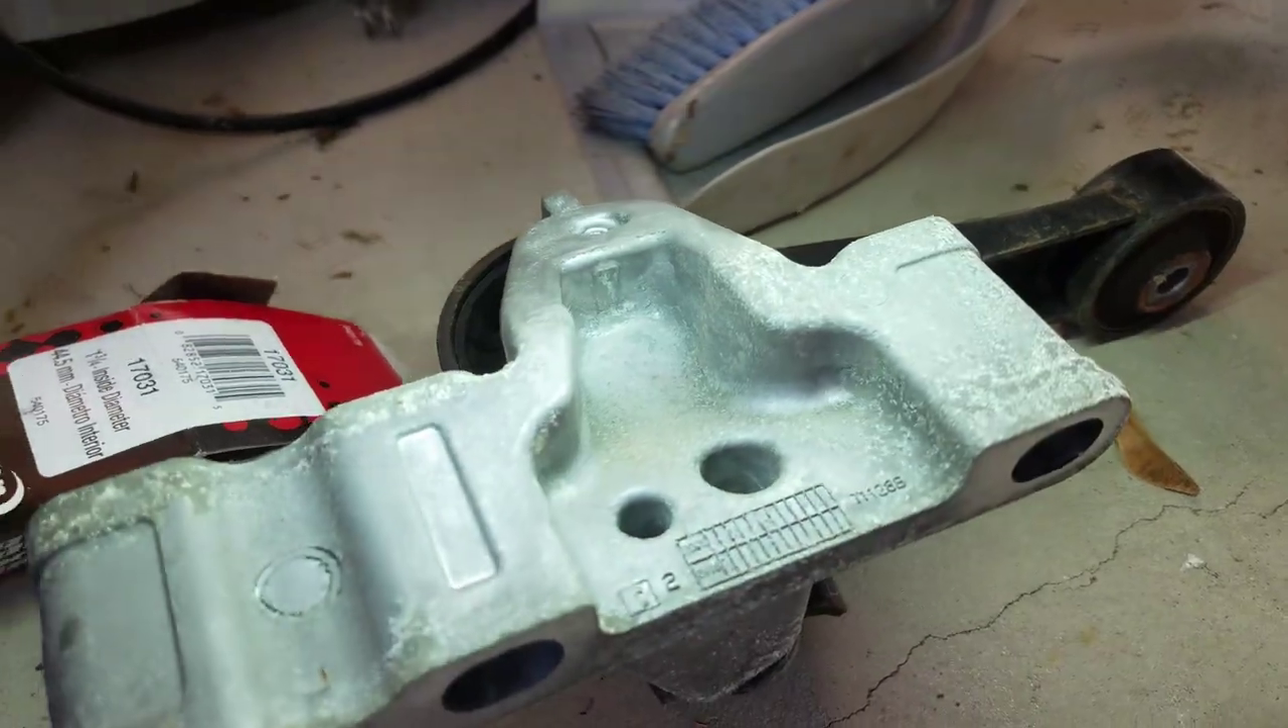That's the engine mount I removed.